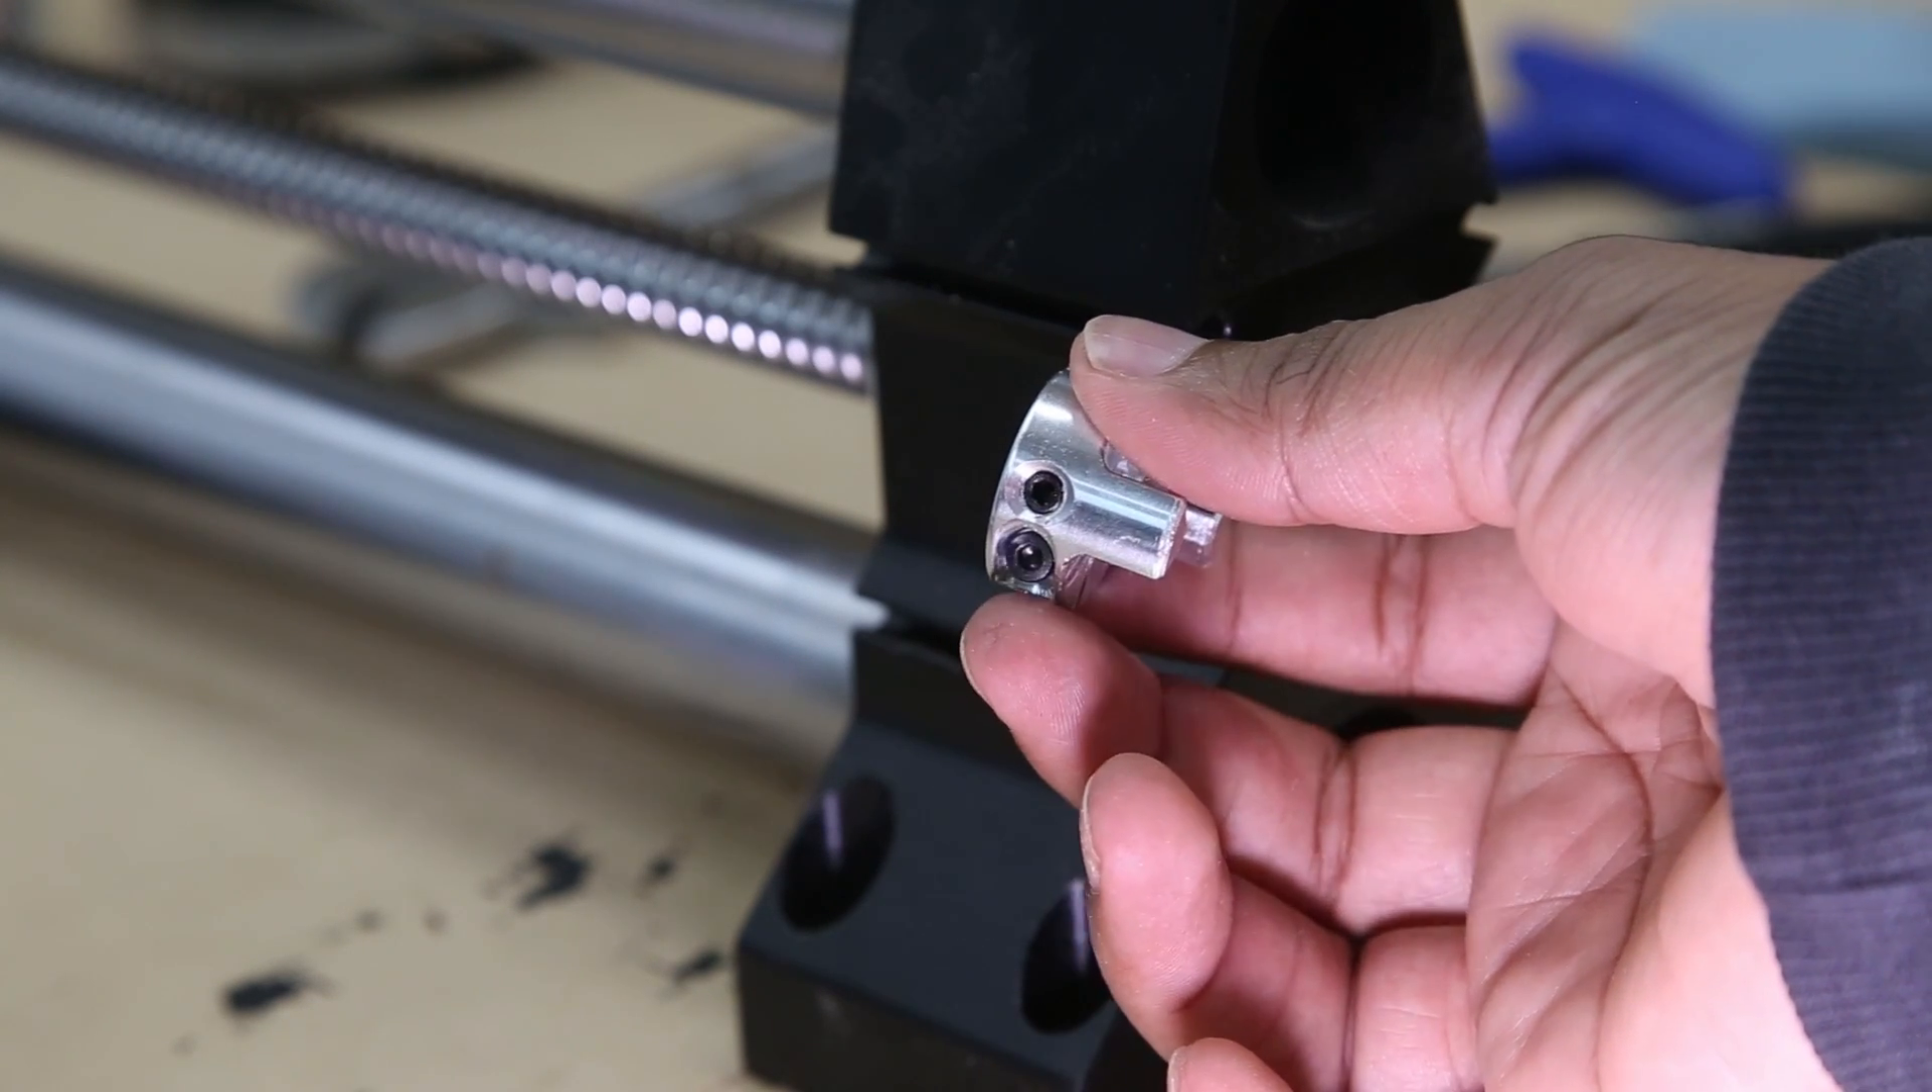So here is a close-up shot of the coupler once it's out and the two set screws.